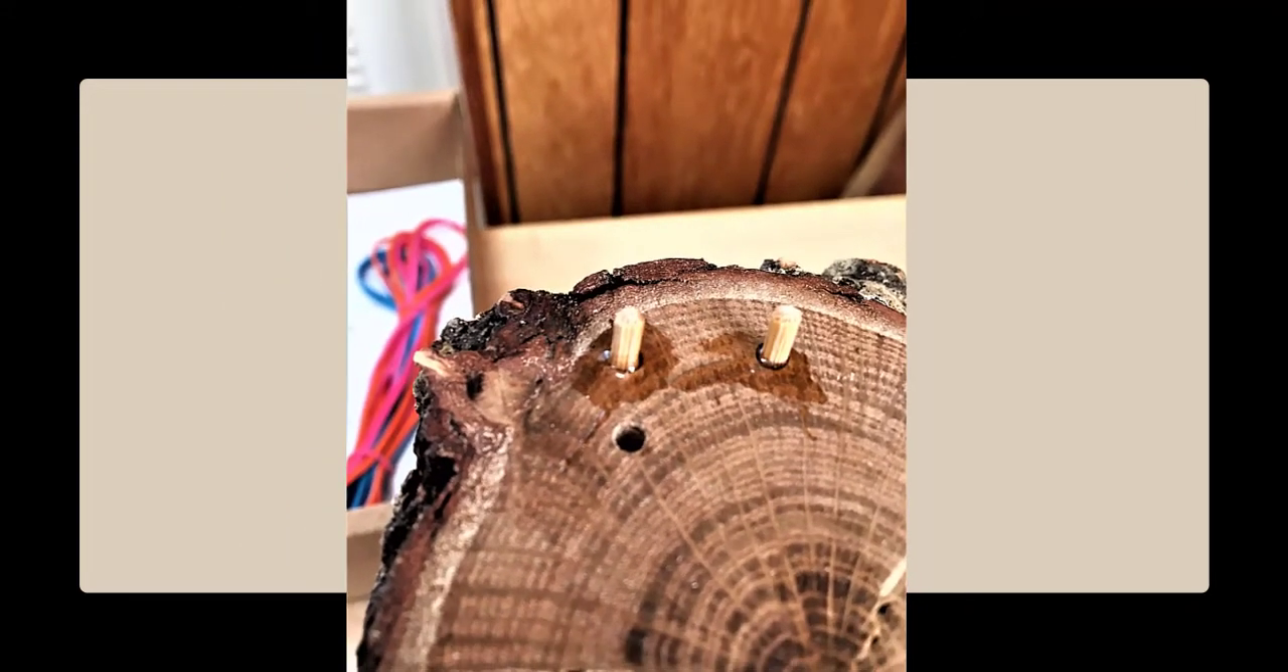The pins for the chipmunk on top have been glued into the stump.